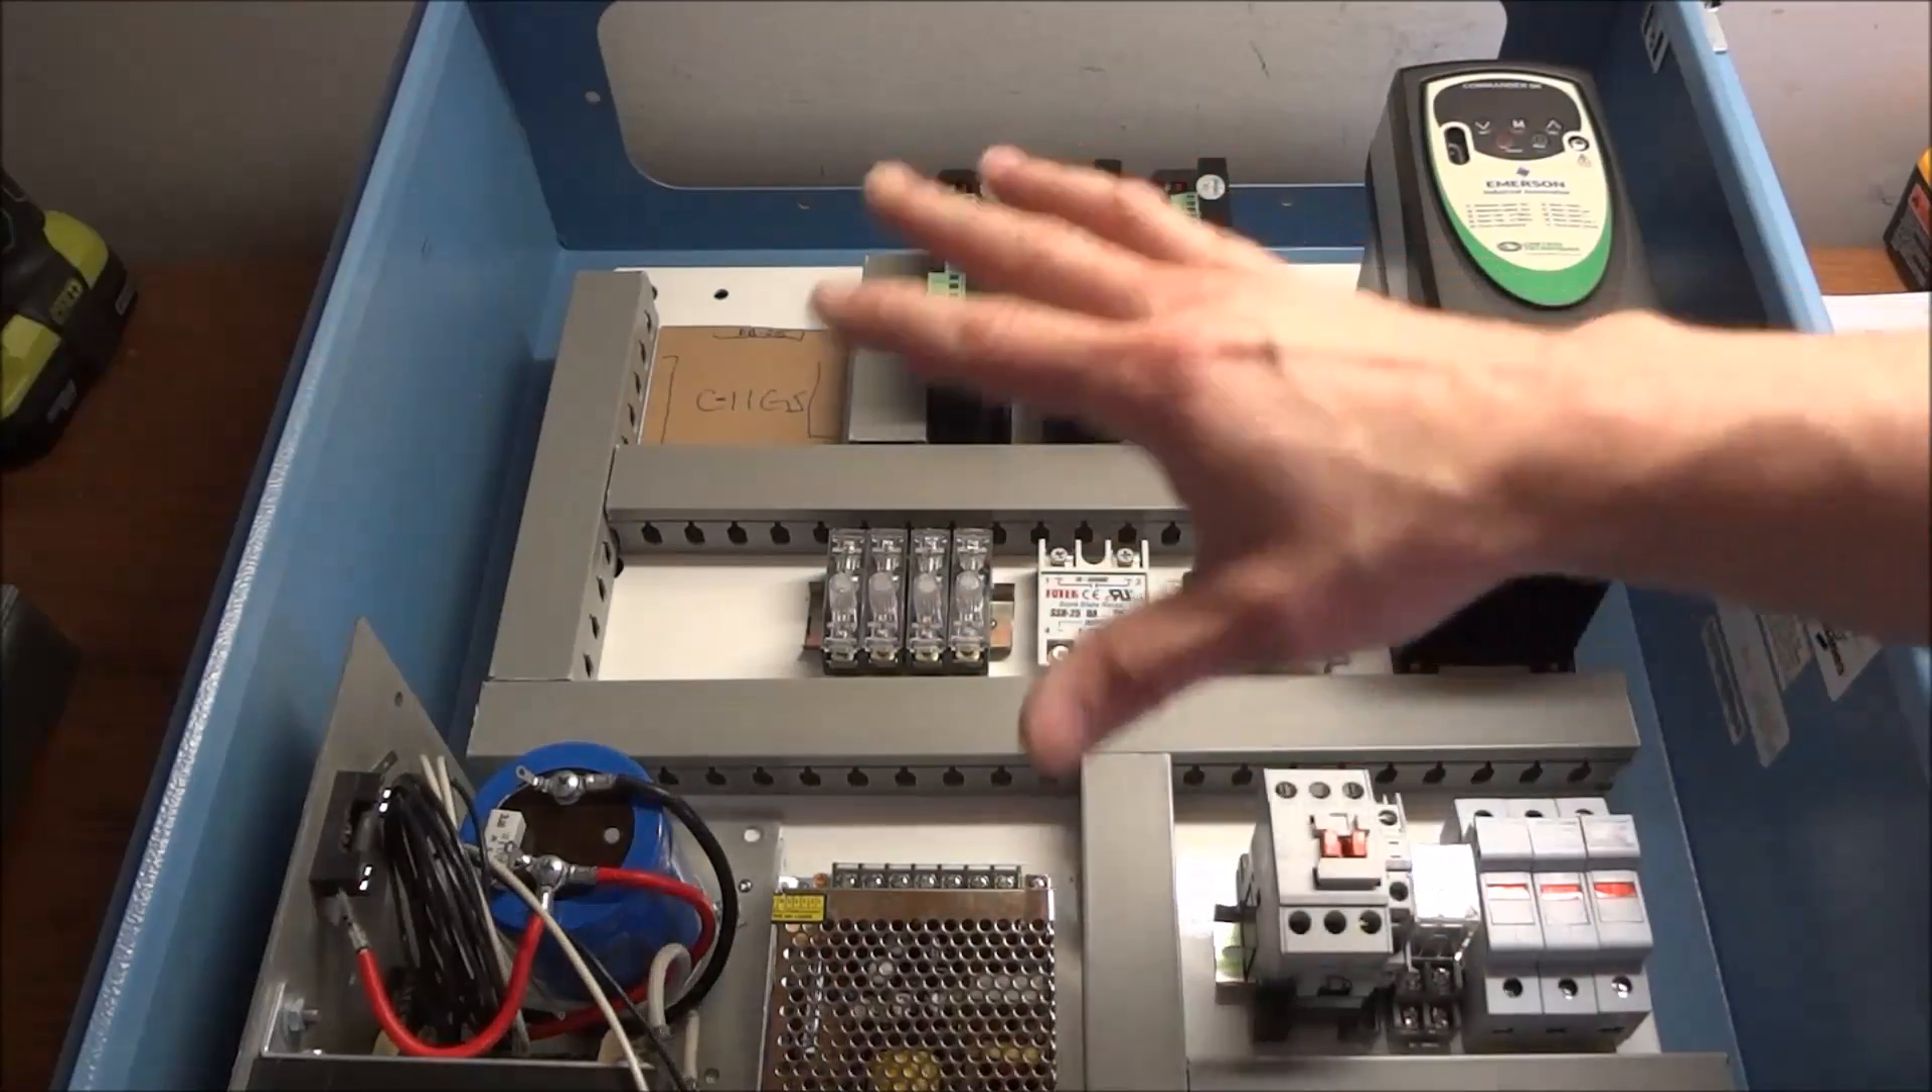Okay, well I've got everything mounted to the panel and I went ahead and sat it inside the cabinet.